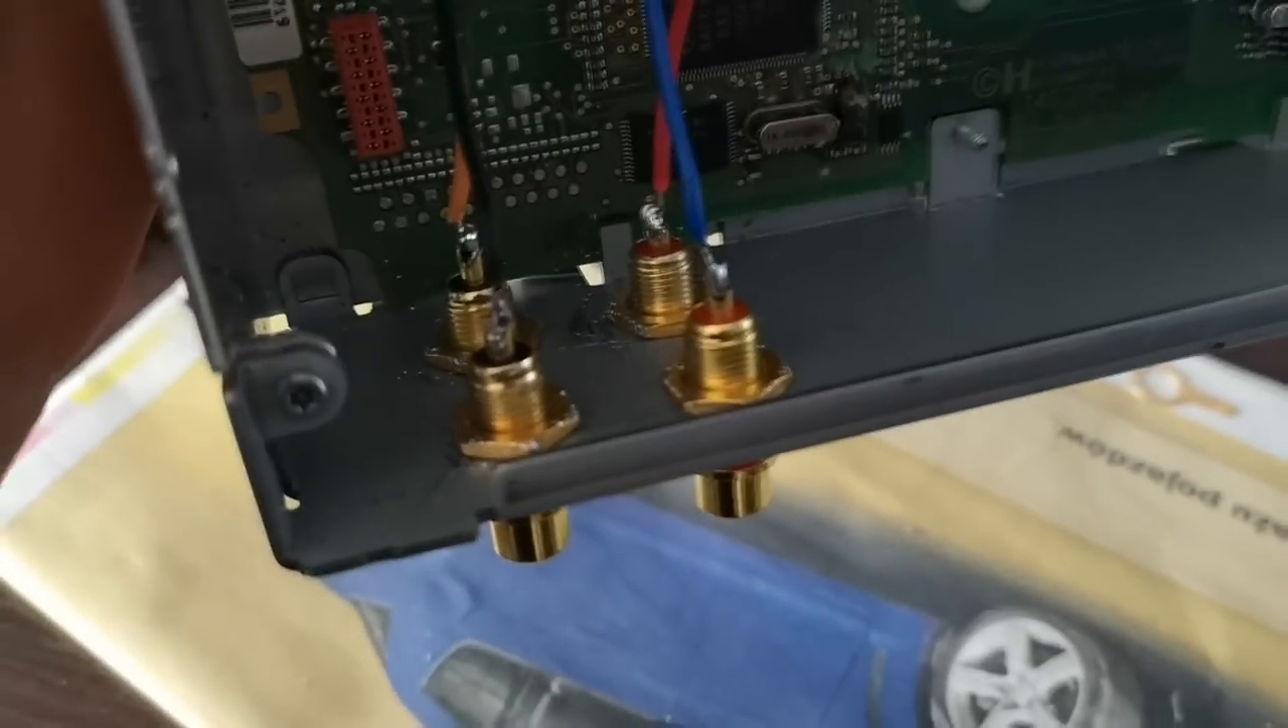No i słuchajcie, mamy wszystko polutowane. Gniazda są założone. Przewody przylutowane.